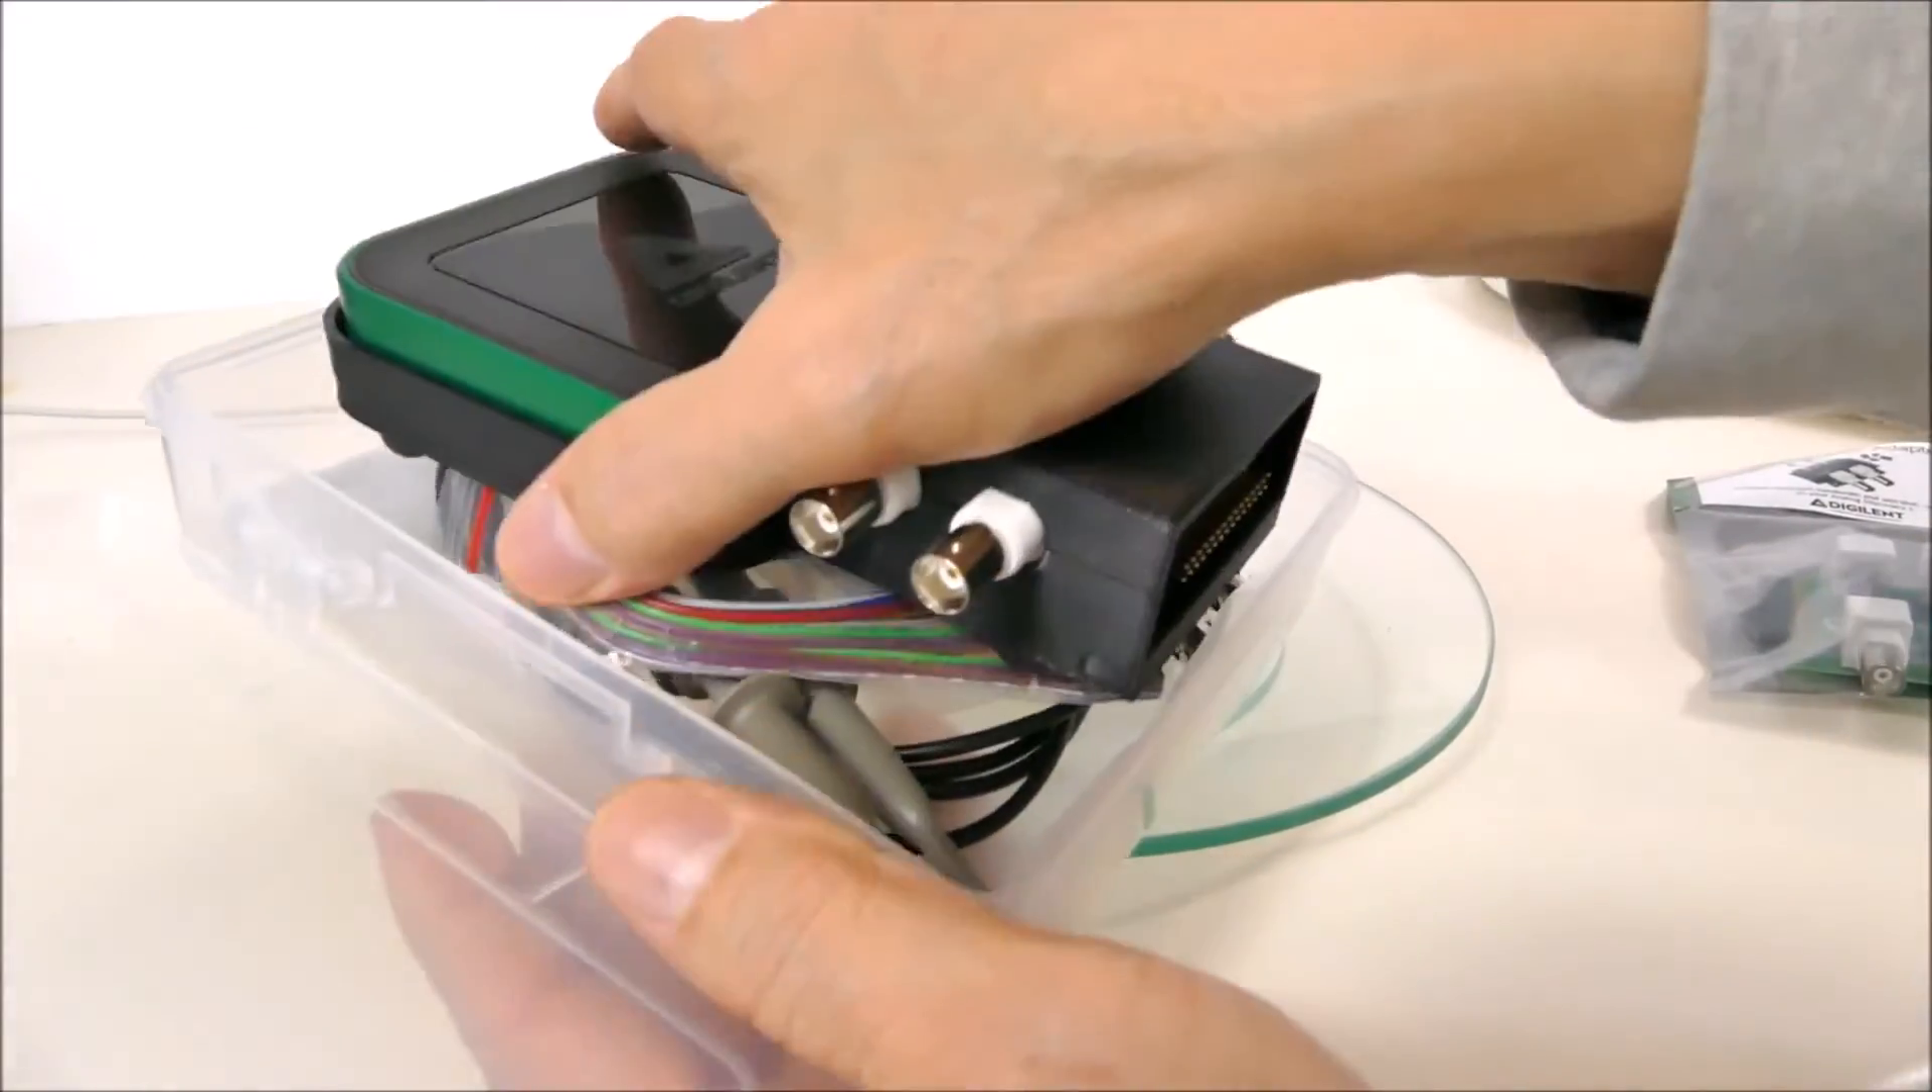The device itself sort of fits in the case except that now it's a bit high.